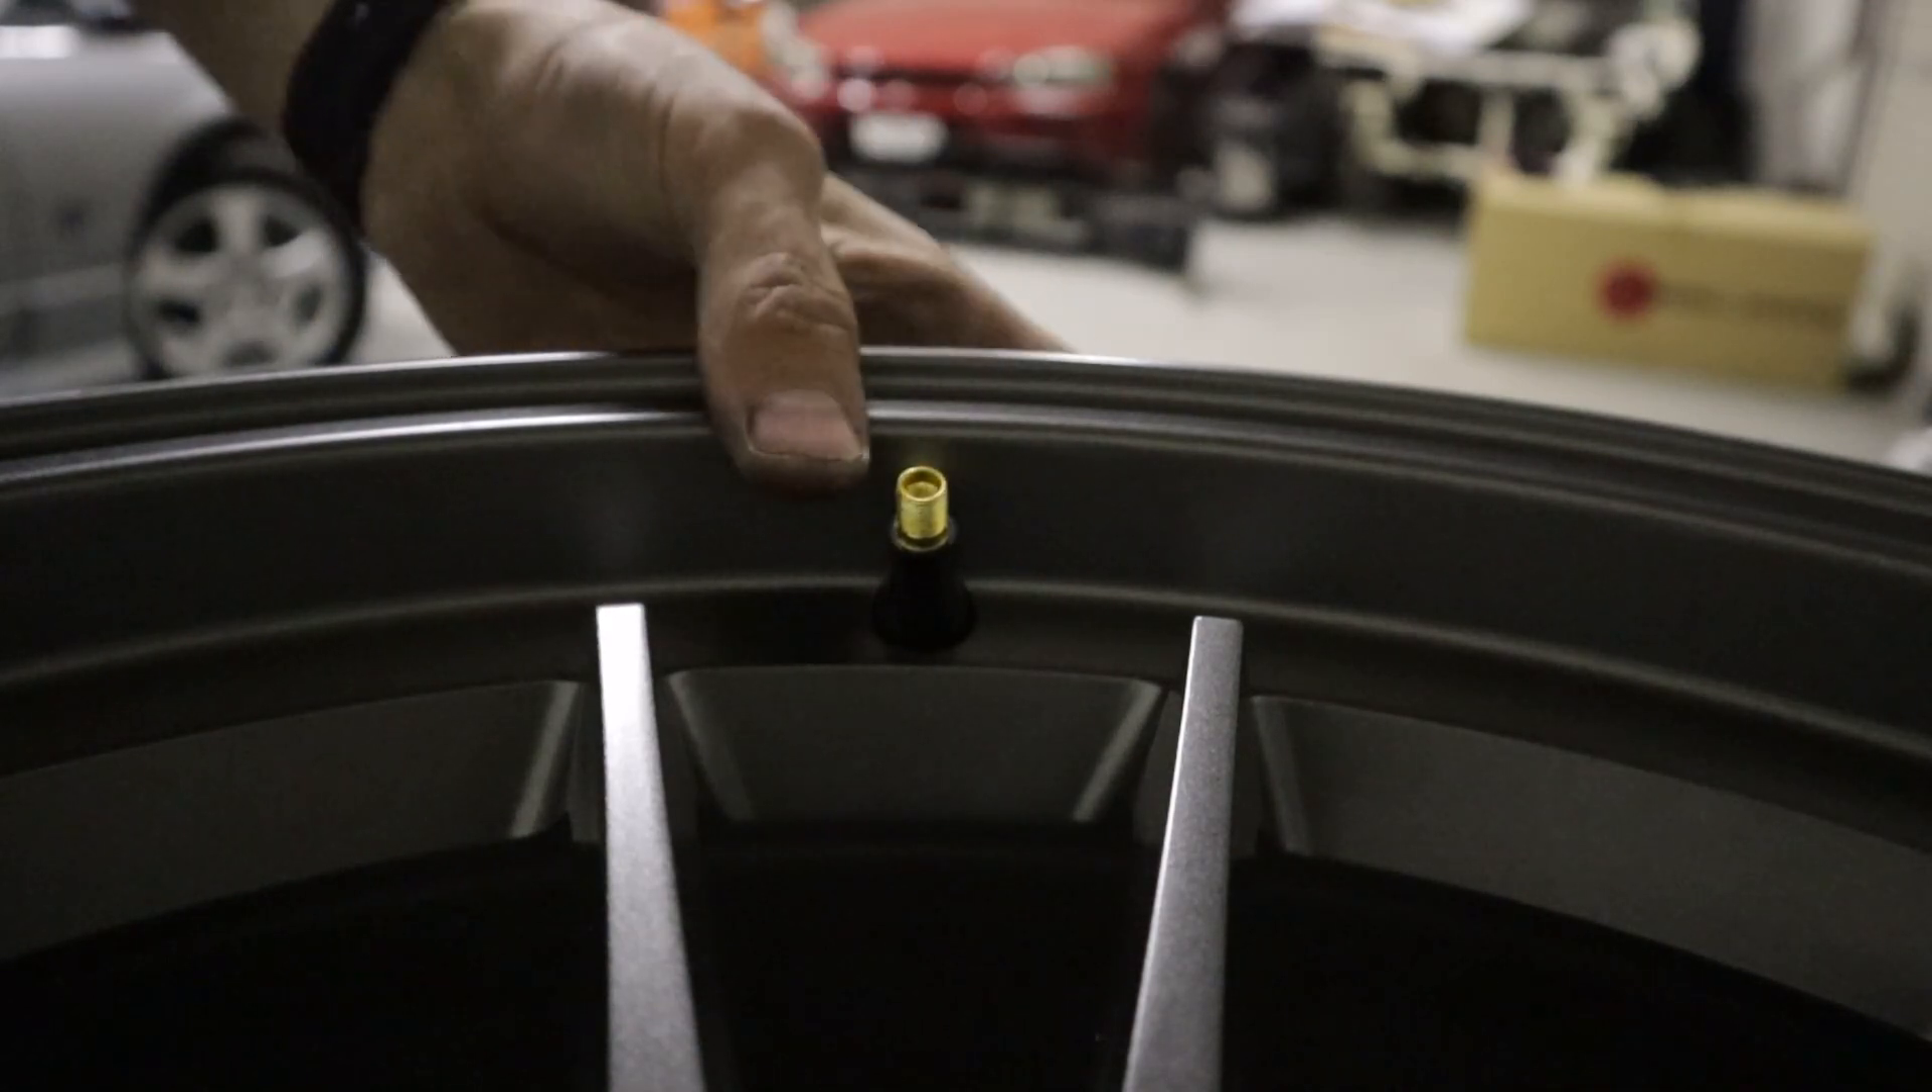Now i have a valve stem in my brand new wheel just like that.